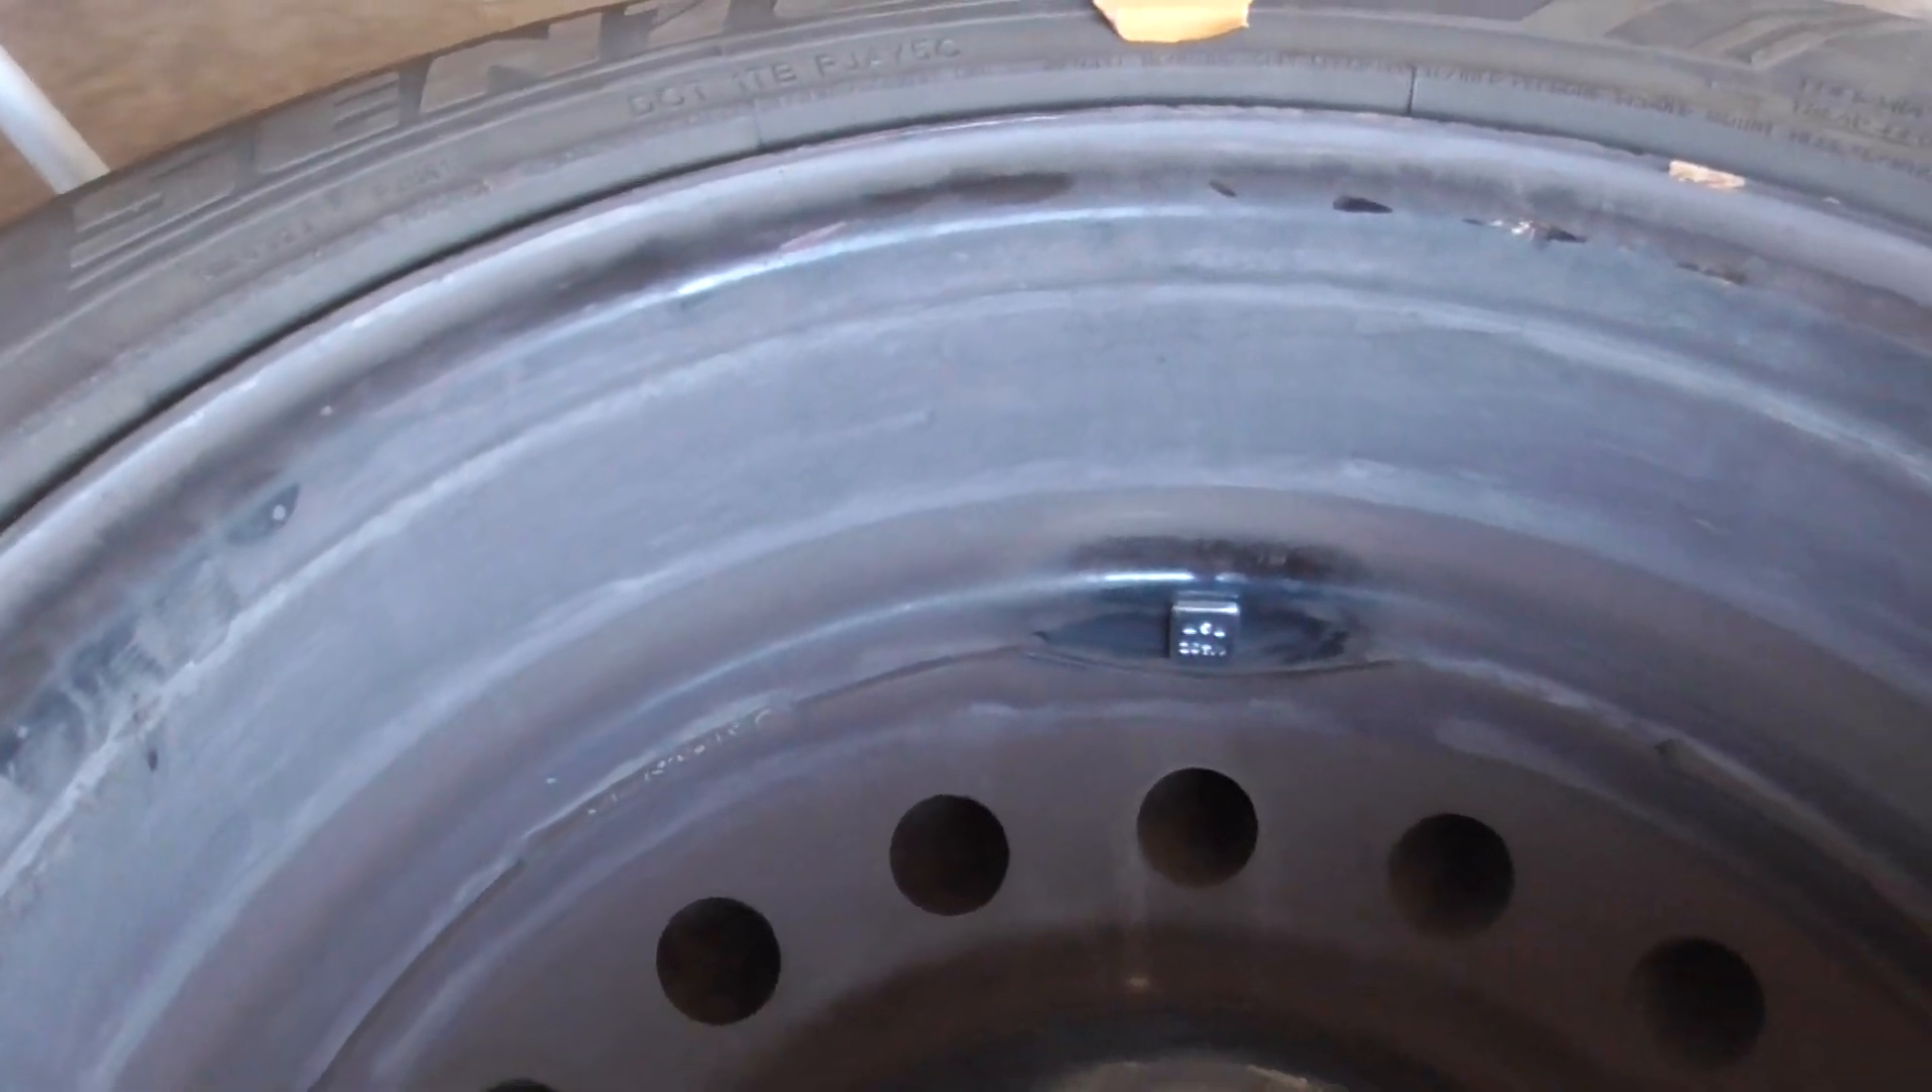Cleaned off the rim in here, put the stick on weight right there.